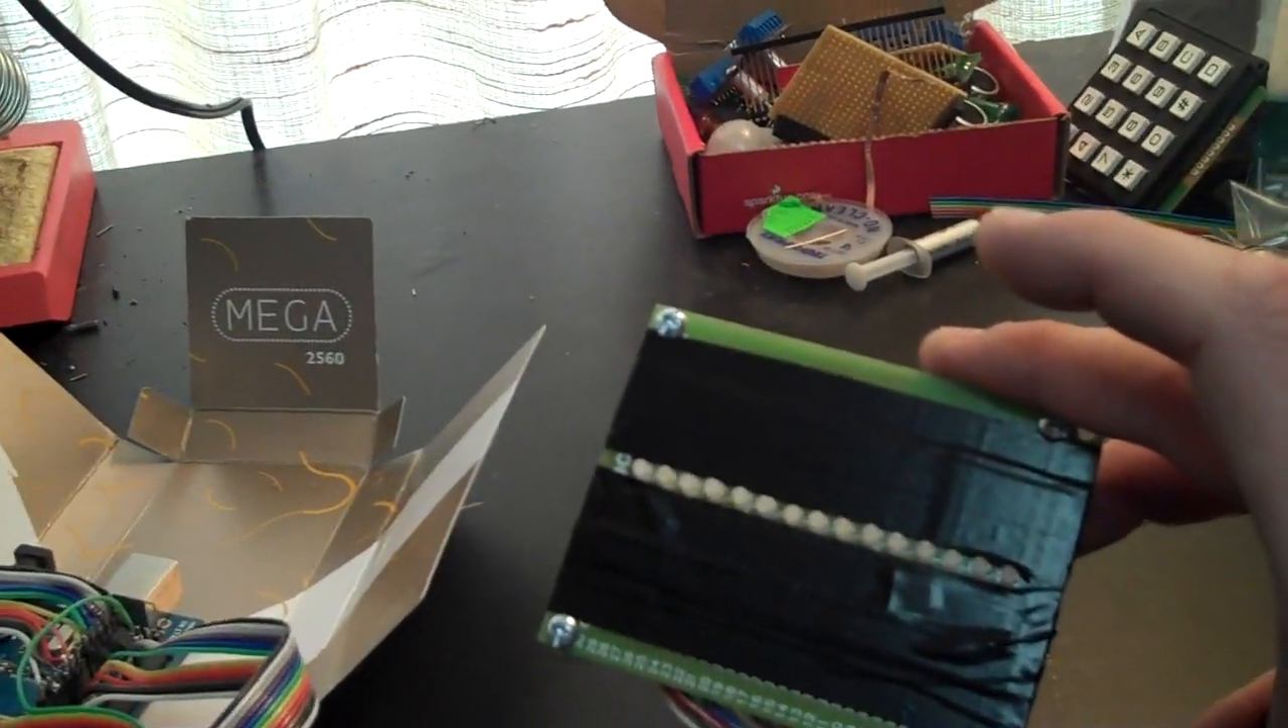So what I've done is I've just built this little LED board here.